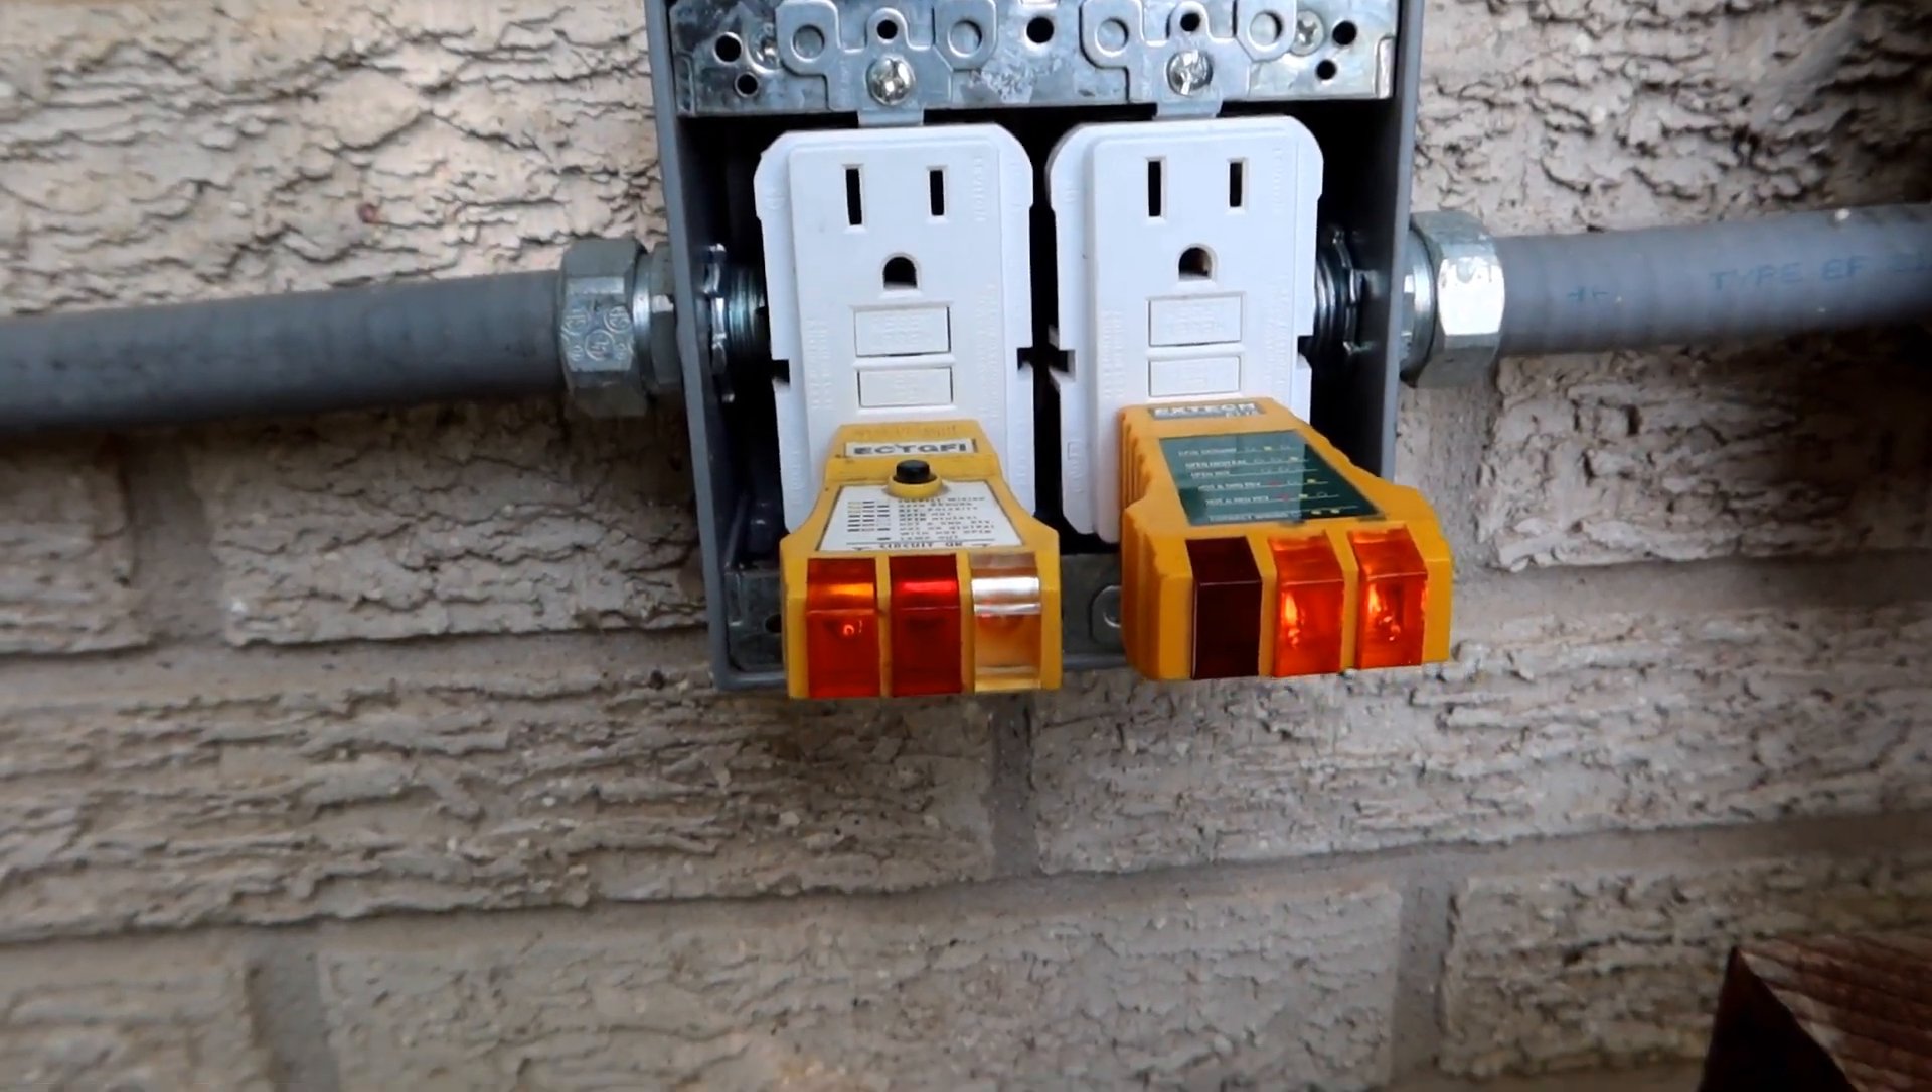Alright, got the outlets reinstalled in there. I've got the power back on again.